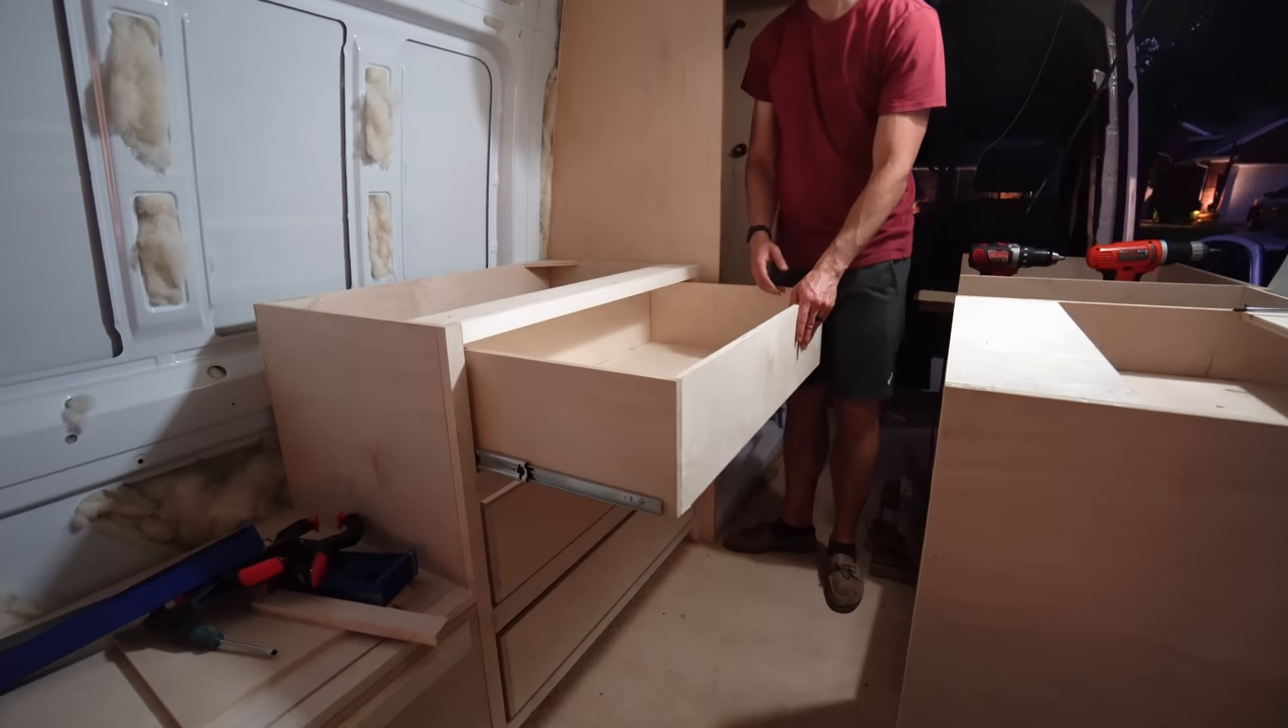We got the drawers in got the tracks on.